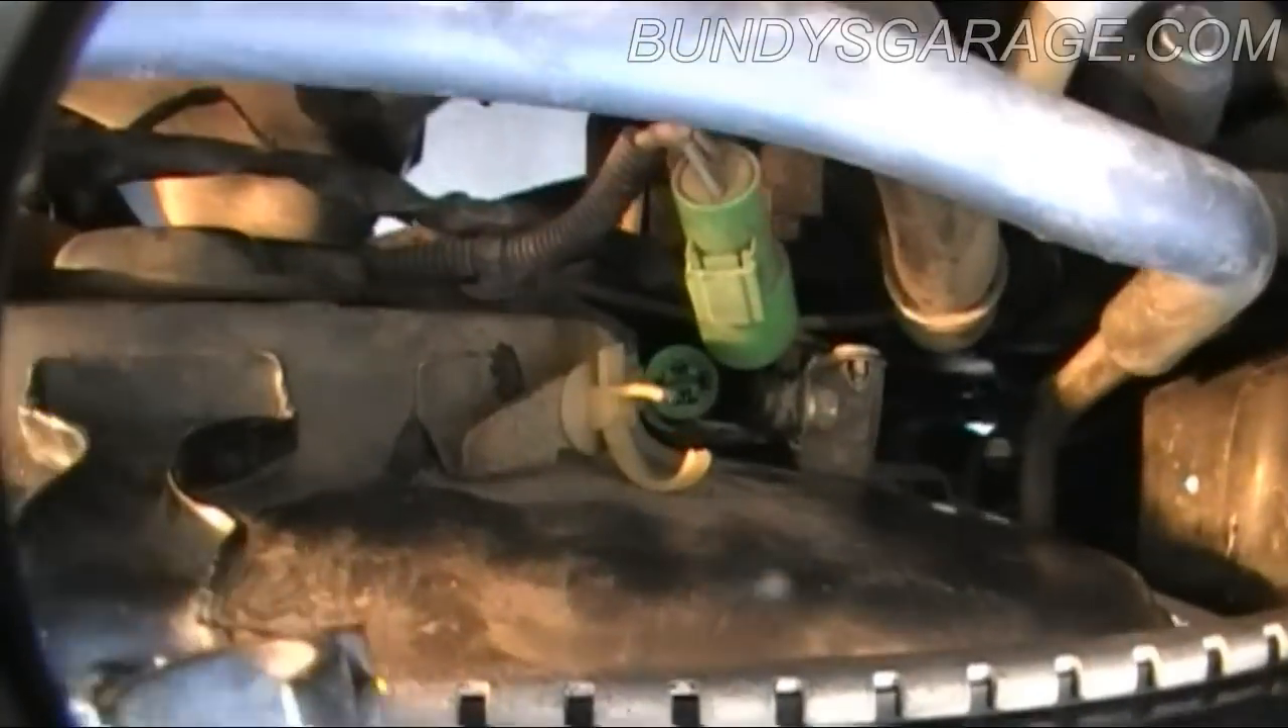I need to put the green connector back in and connect that back and then get all the wiring back in.